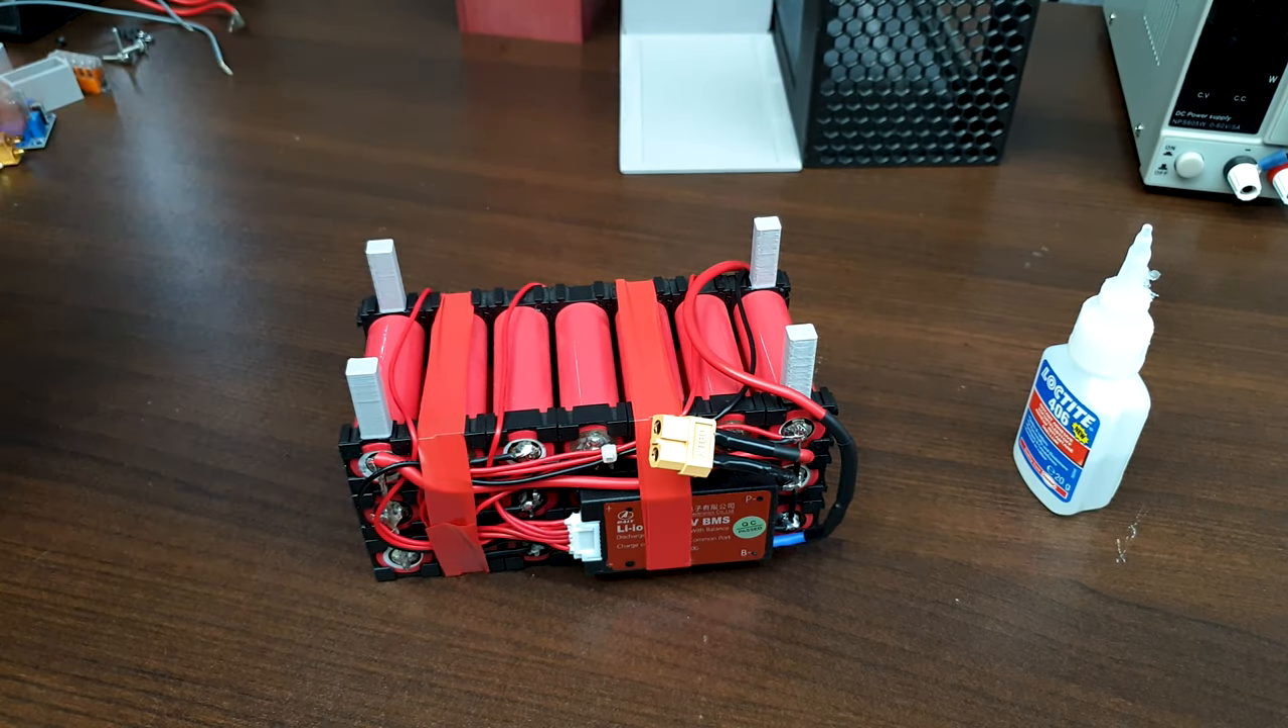I glued some pins onto the battery and this way they'll stay in their place without shifting around too much.